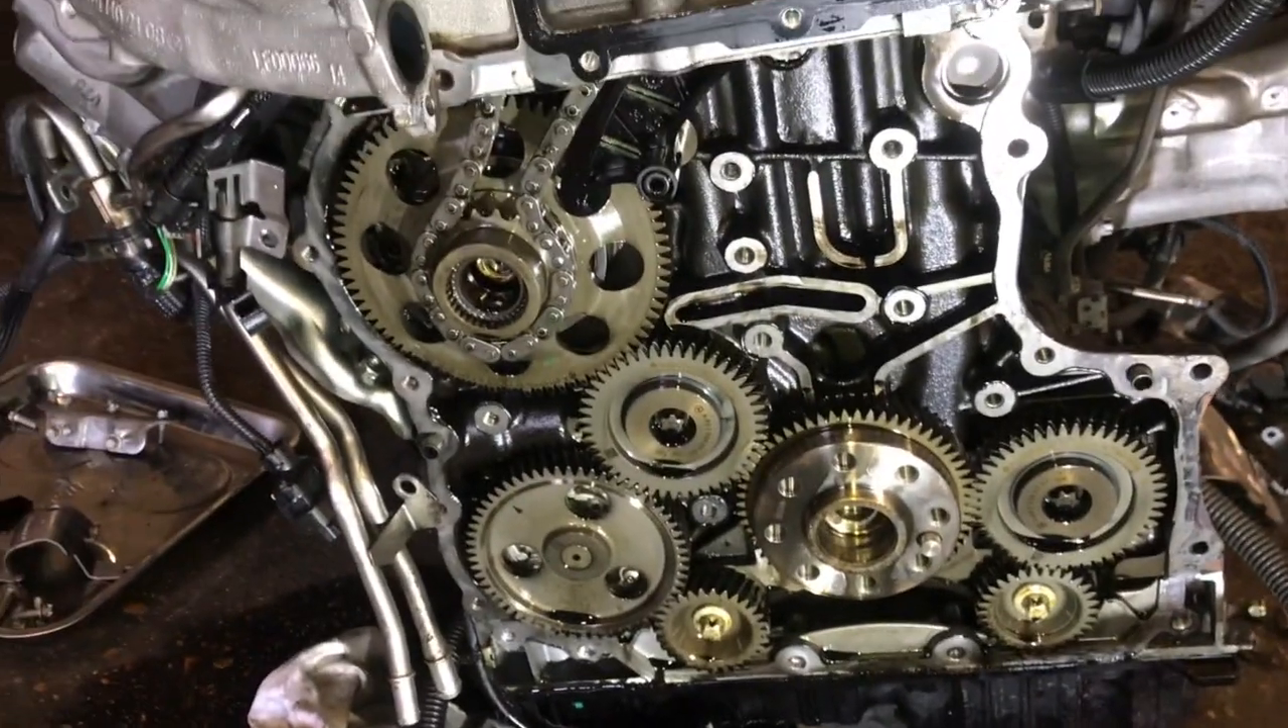Right so we have the rear cover removed and as you can see it's quite a complex gearing system on there.